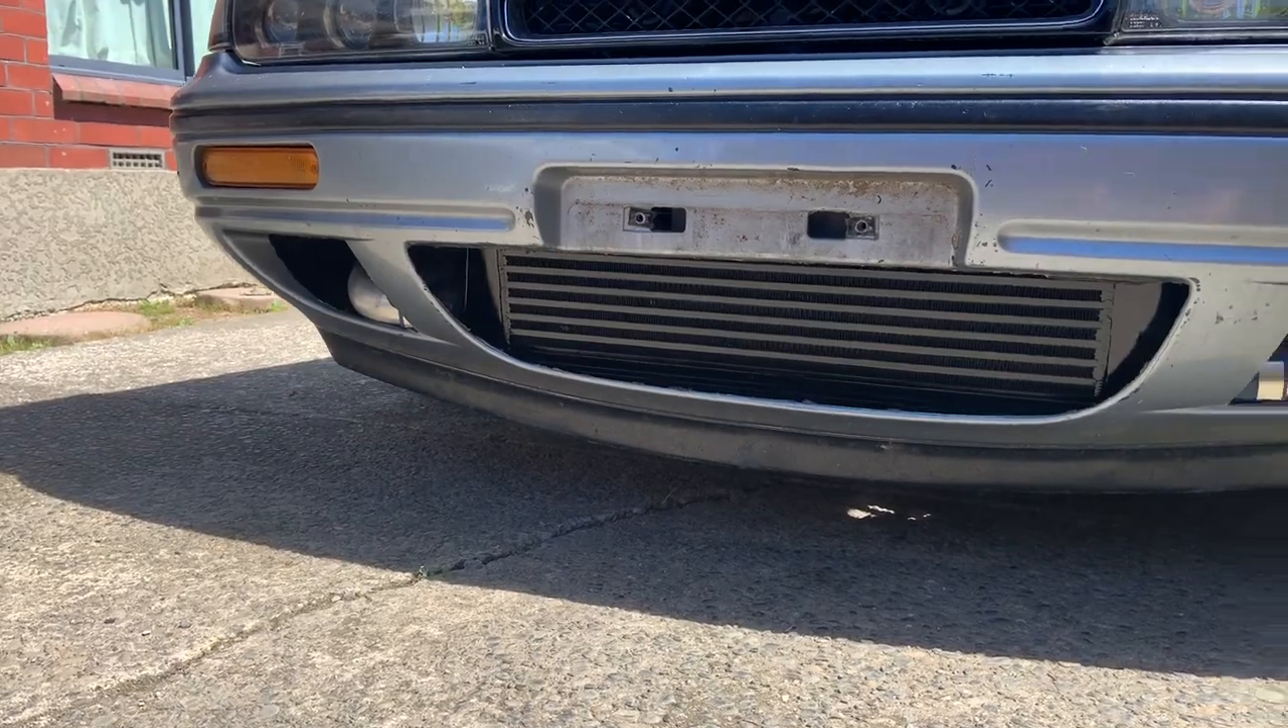How to put your bumper on, zip ties, DriftSpec G. Alright, bumper's on now. Looks pretty good, nice and stealth and tucked away.